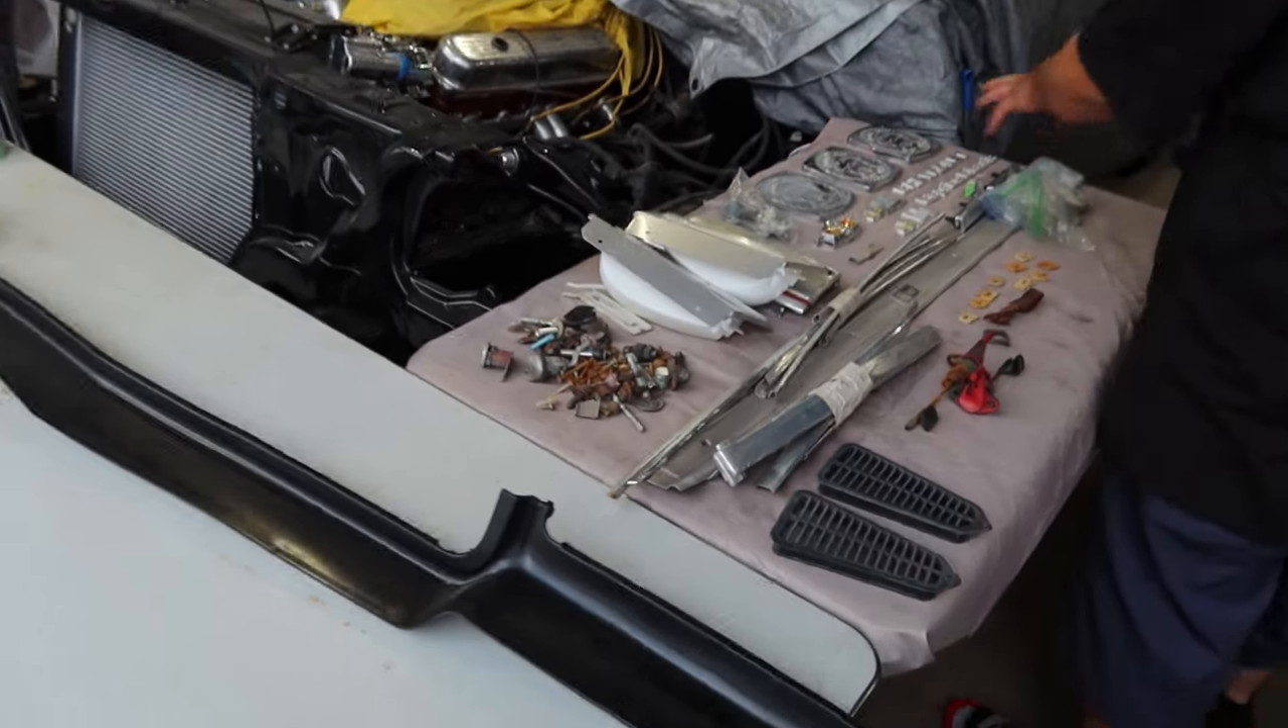Still got to put all this trim on. Got to finish polishing.